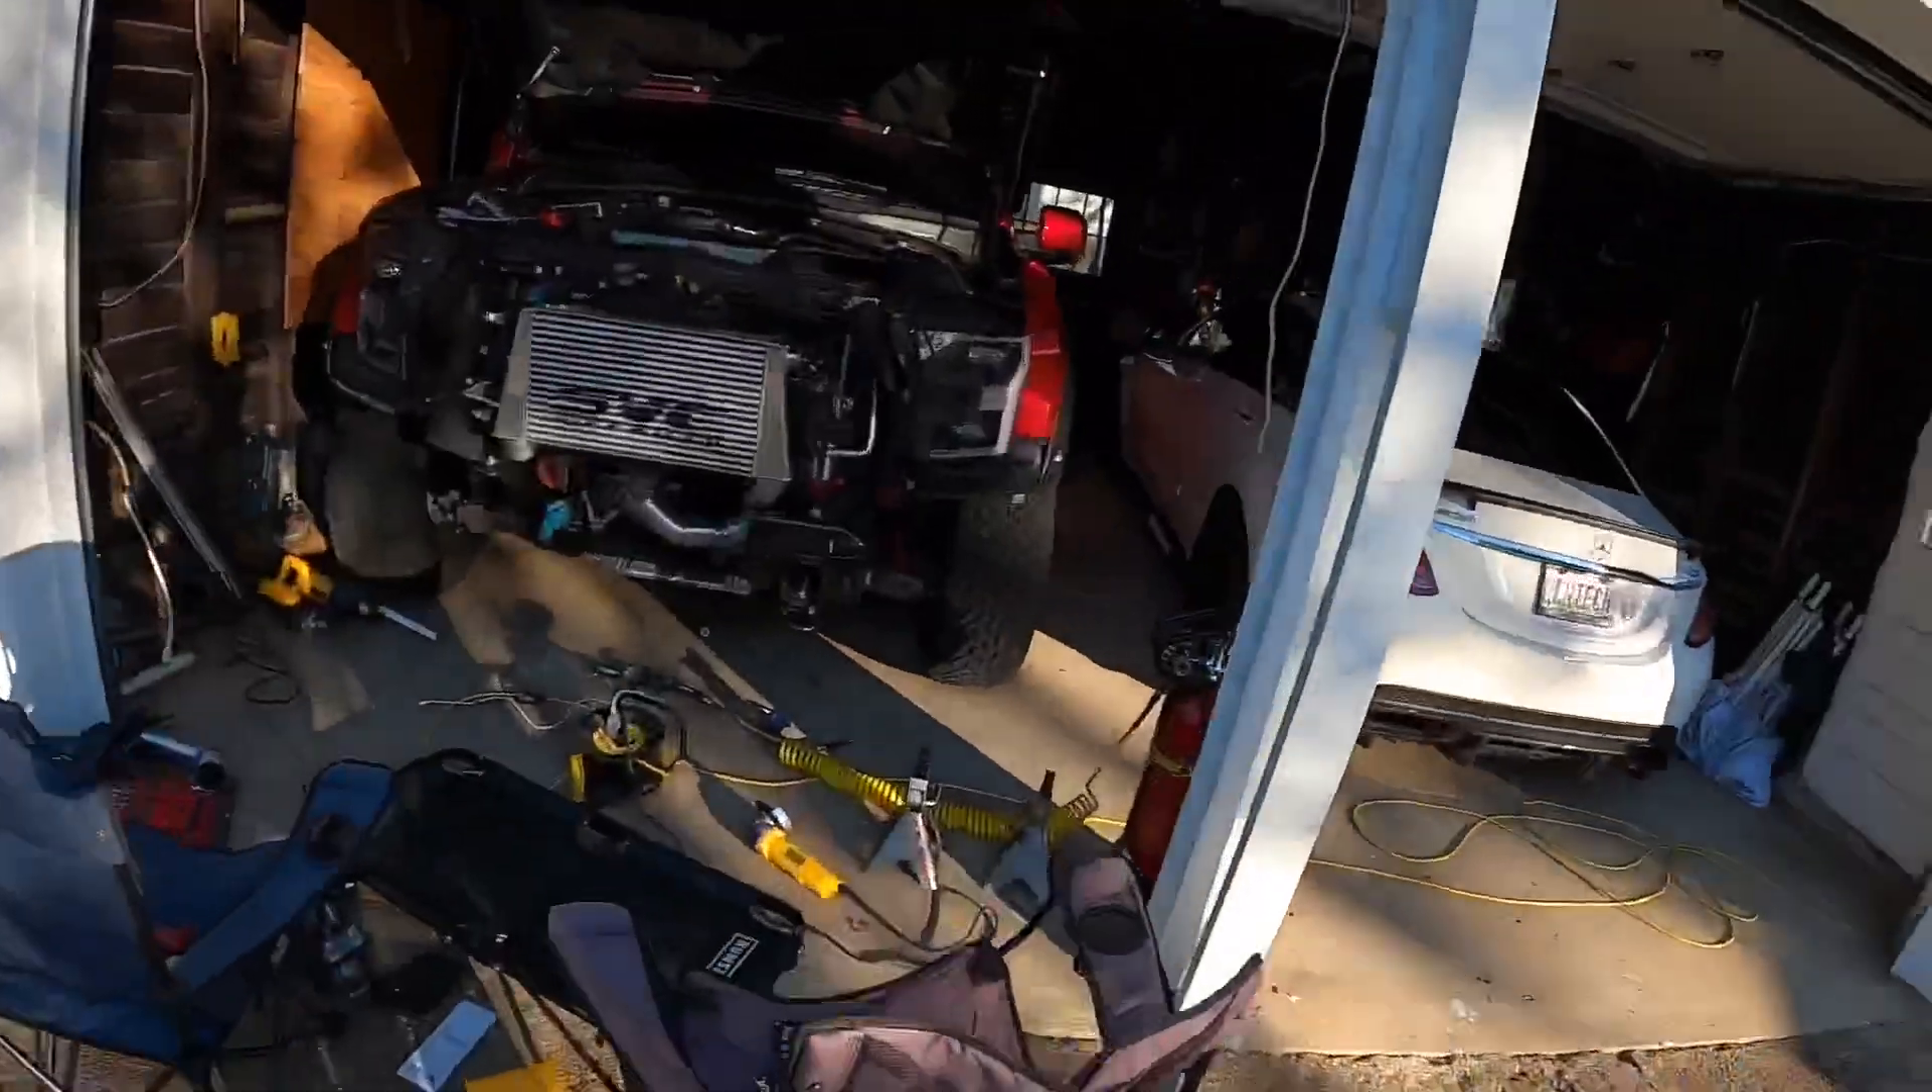We got the bumper off we got the grill off.